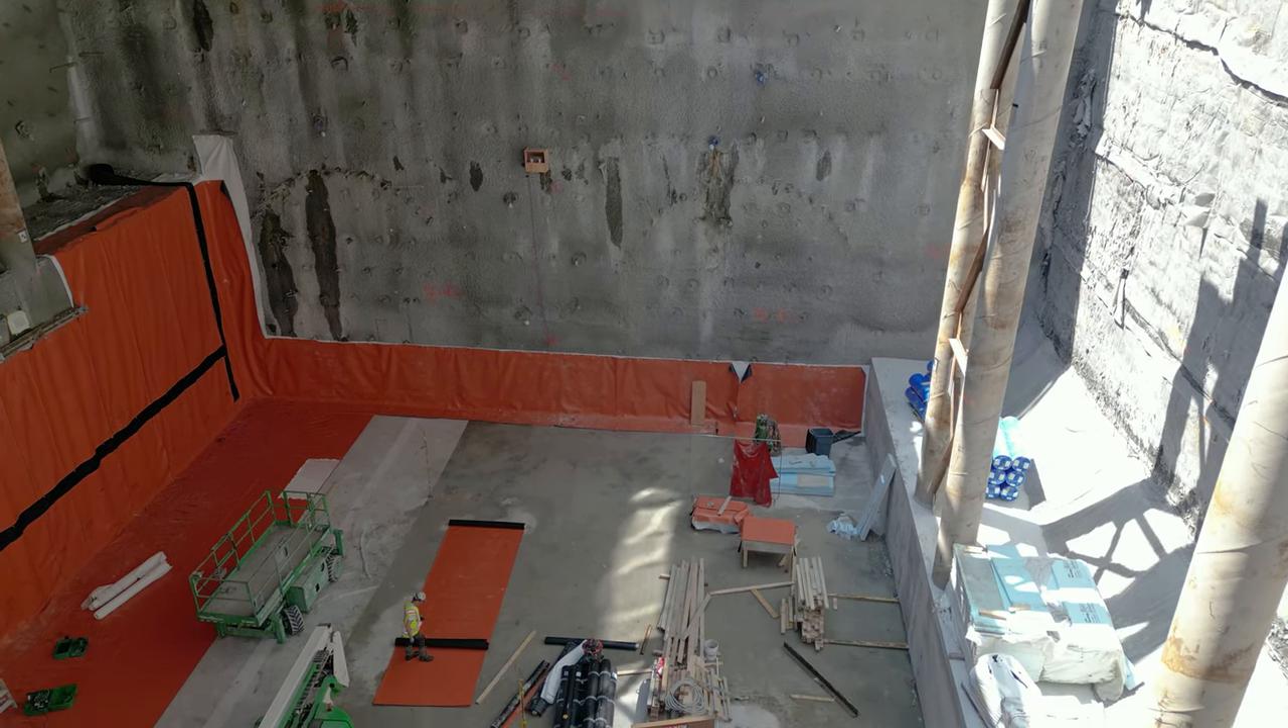While also still in the main excavation phase, one small section of the floor has been completed on the west end, with more waterproof membrane being installed.